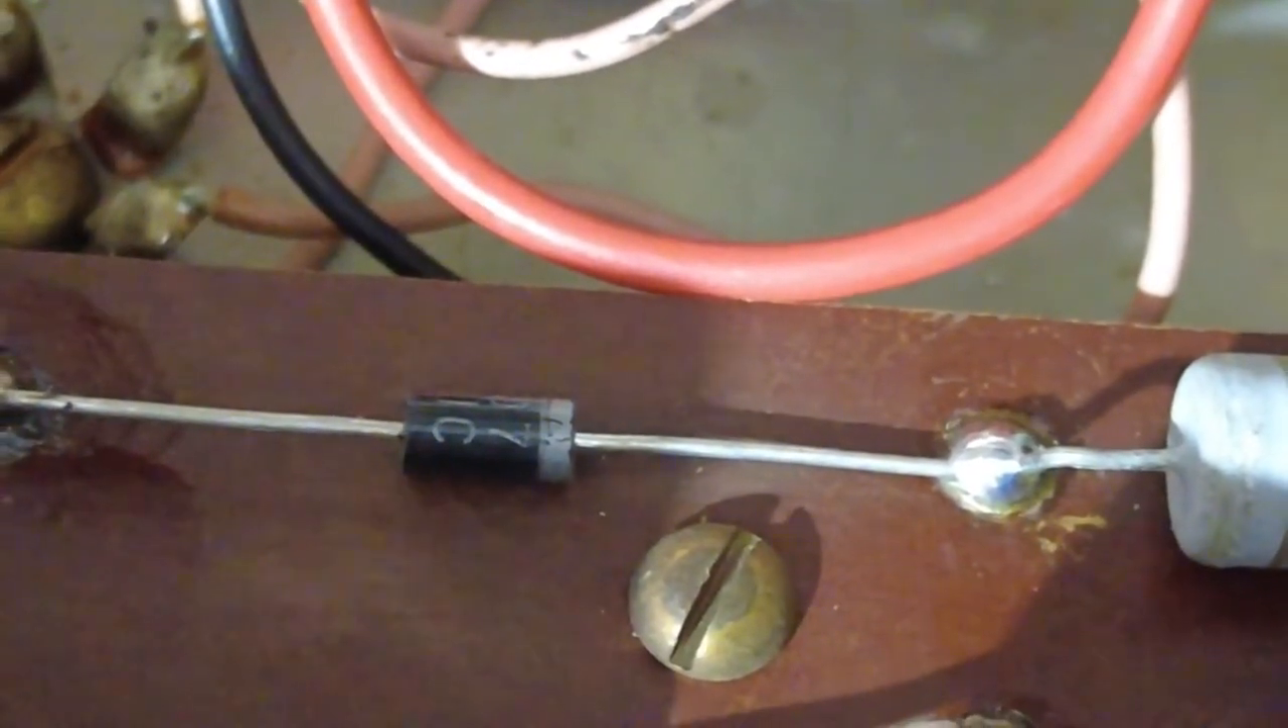We've got a new diode in there as well.